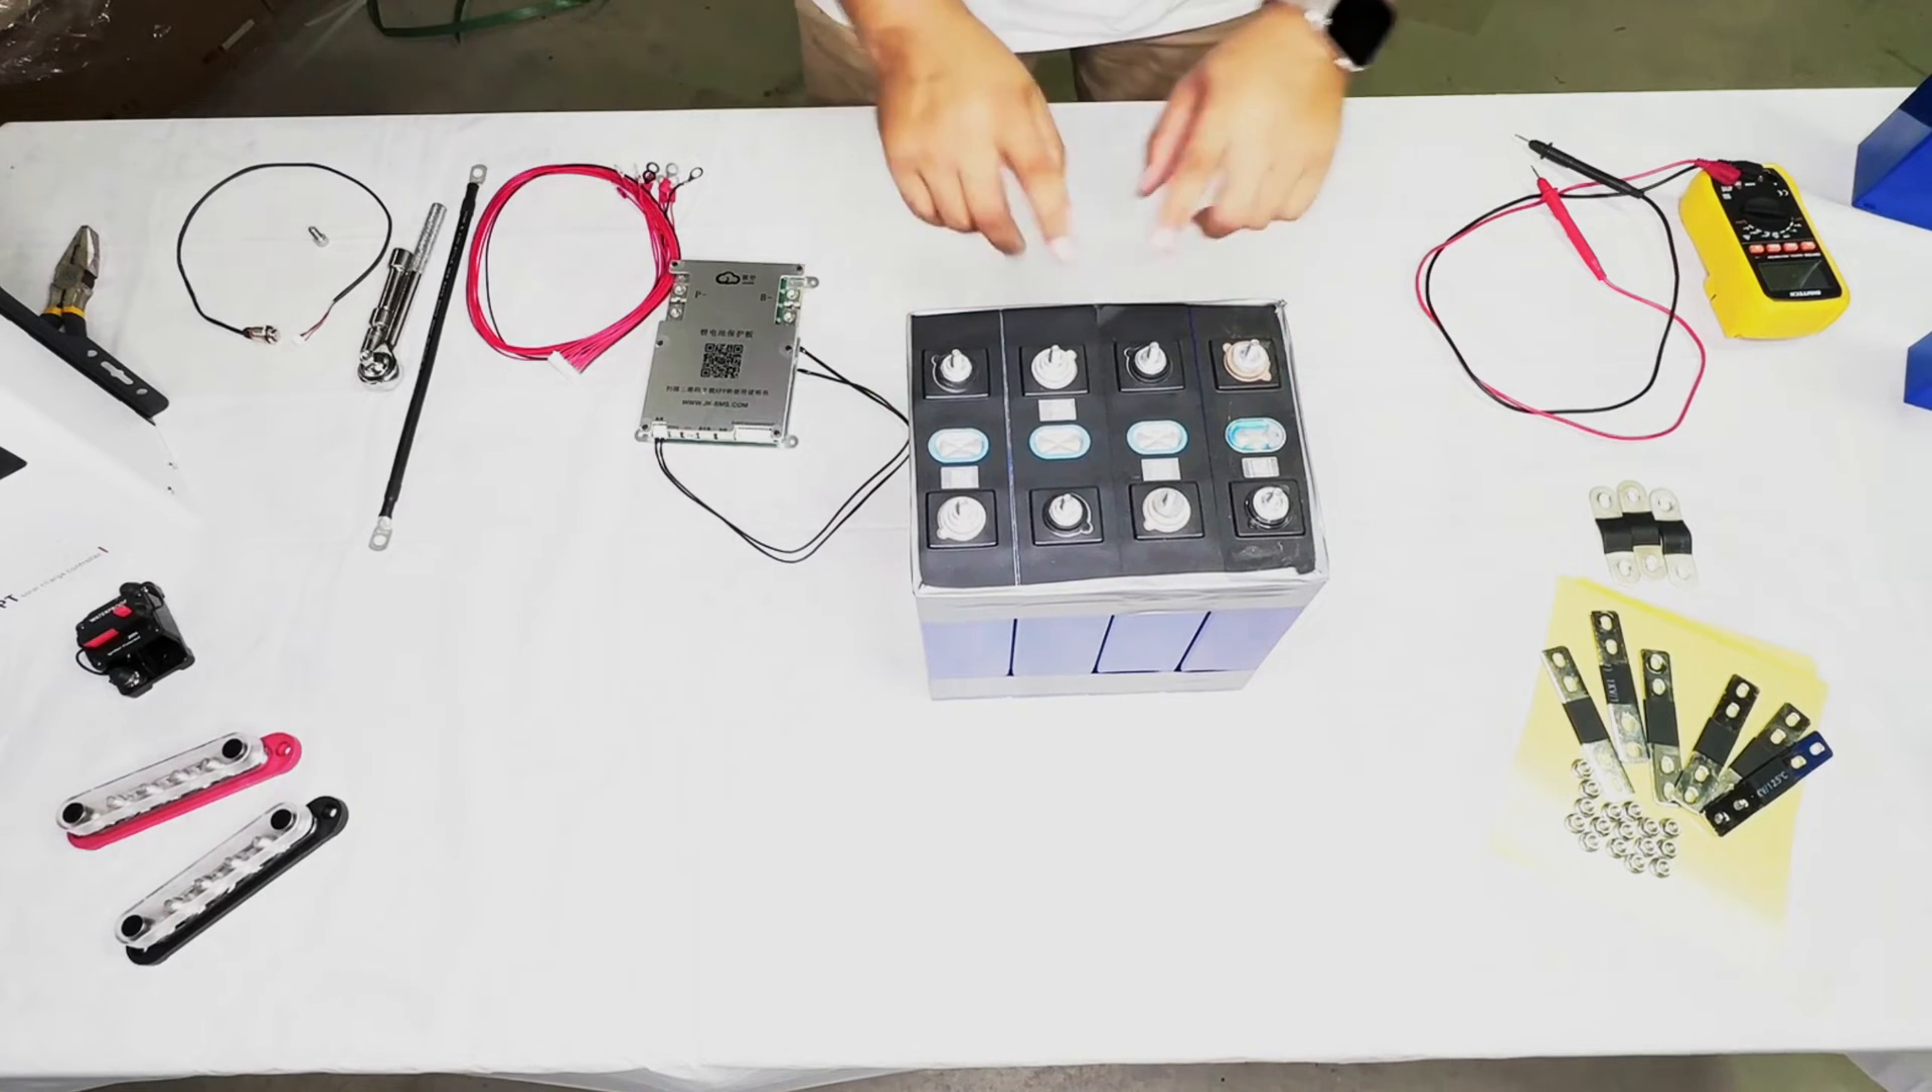Now these are cells that I've already put in order and as you can see I've taped them together.